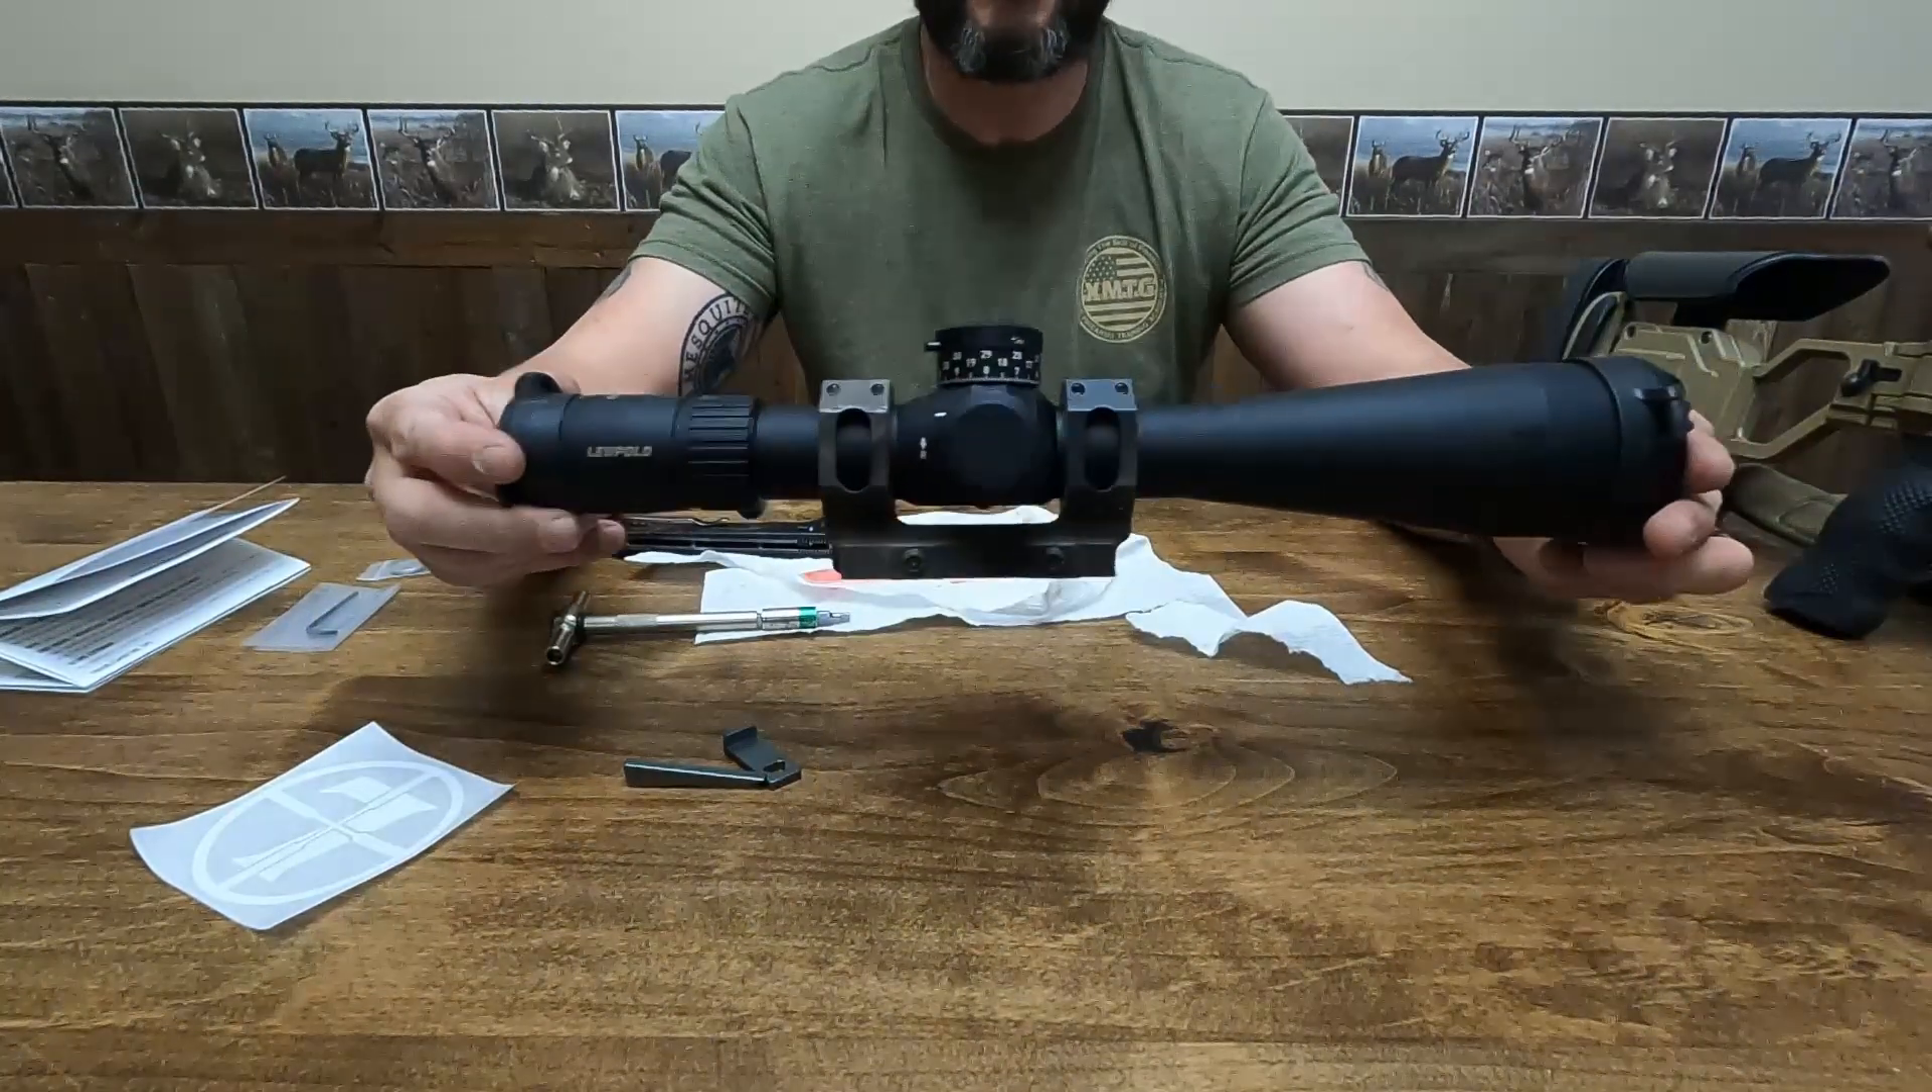Now the scope is mounted in the mount.